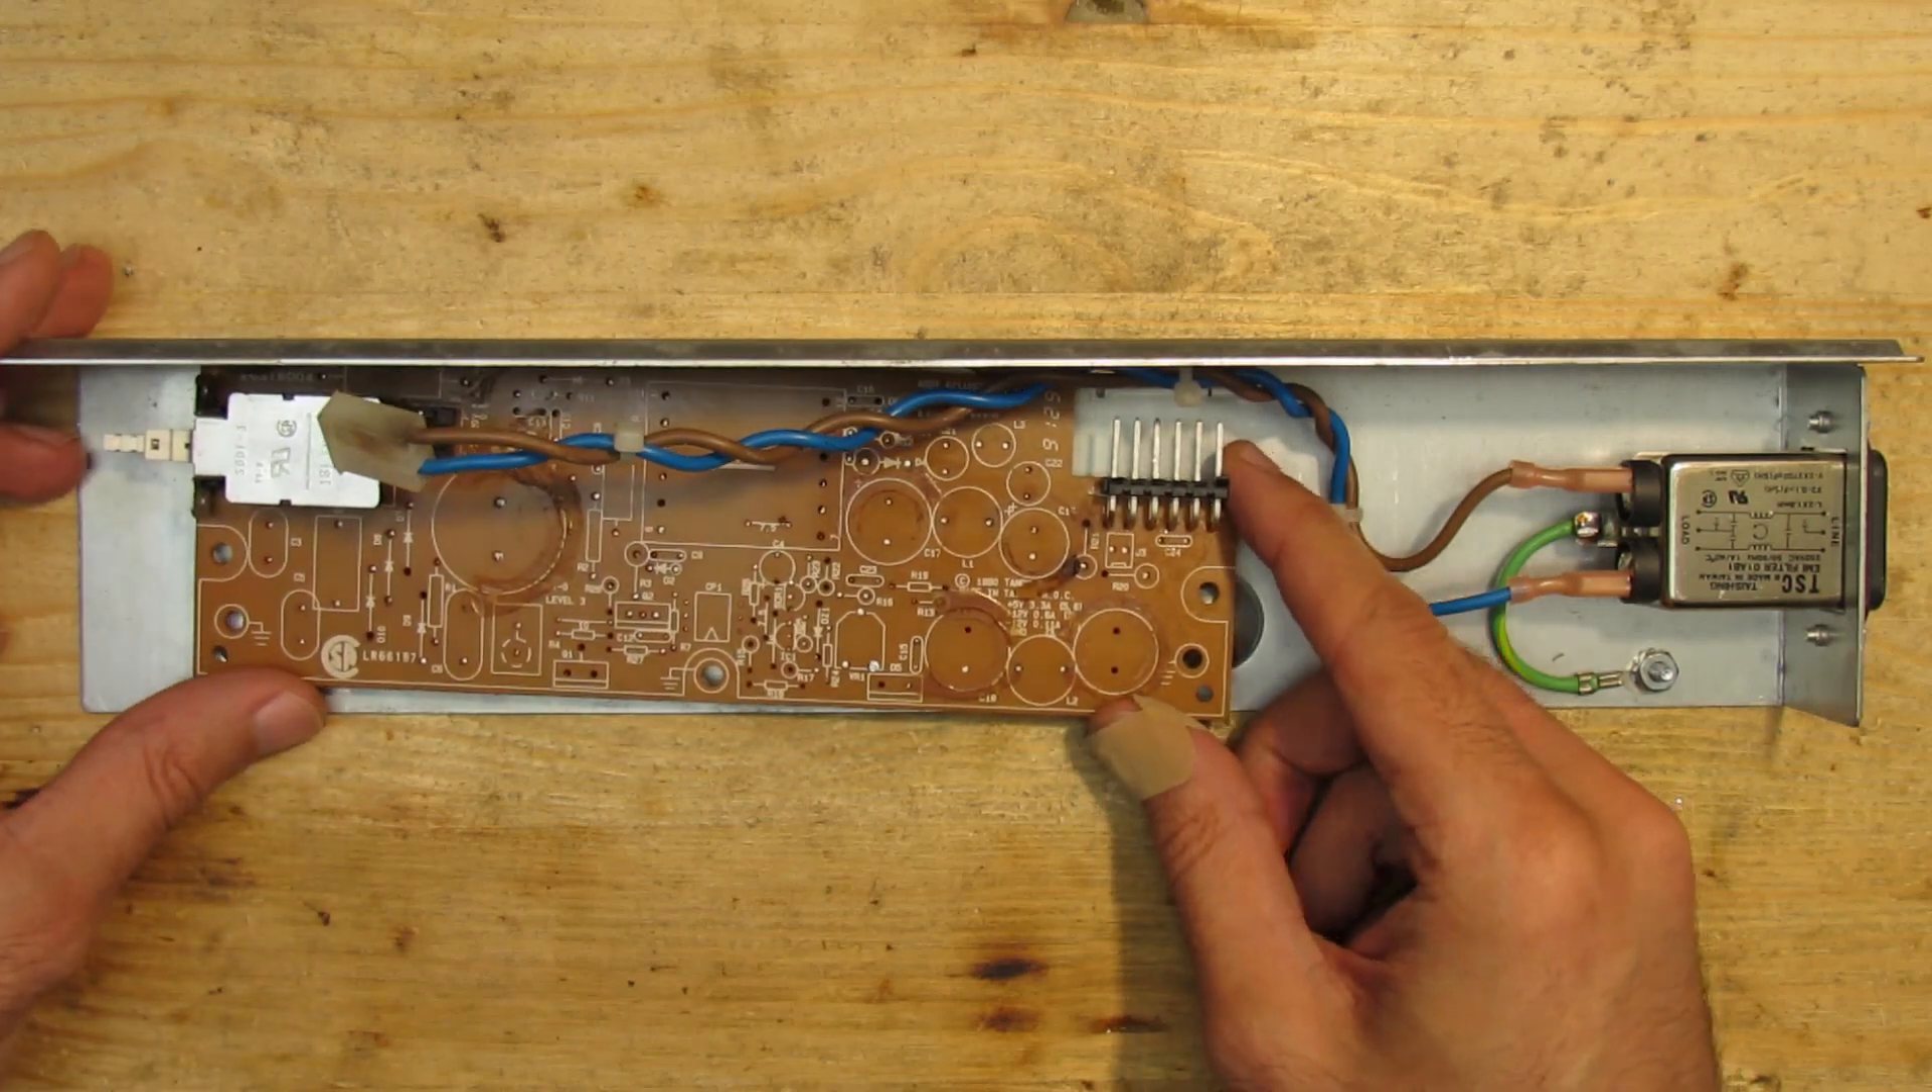When i put now the pcb into the case you can see that we got a lot more free space.